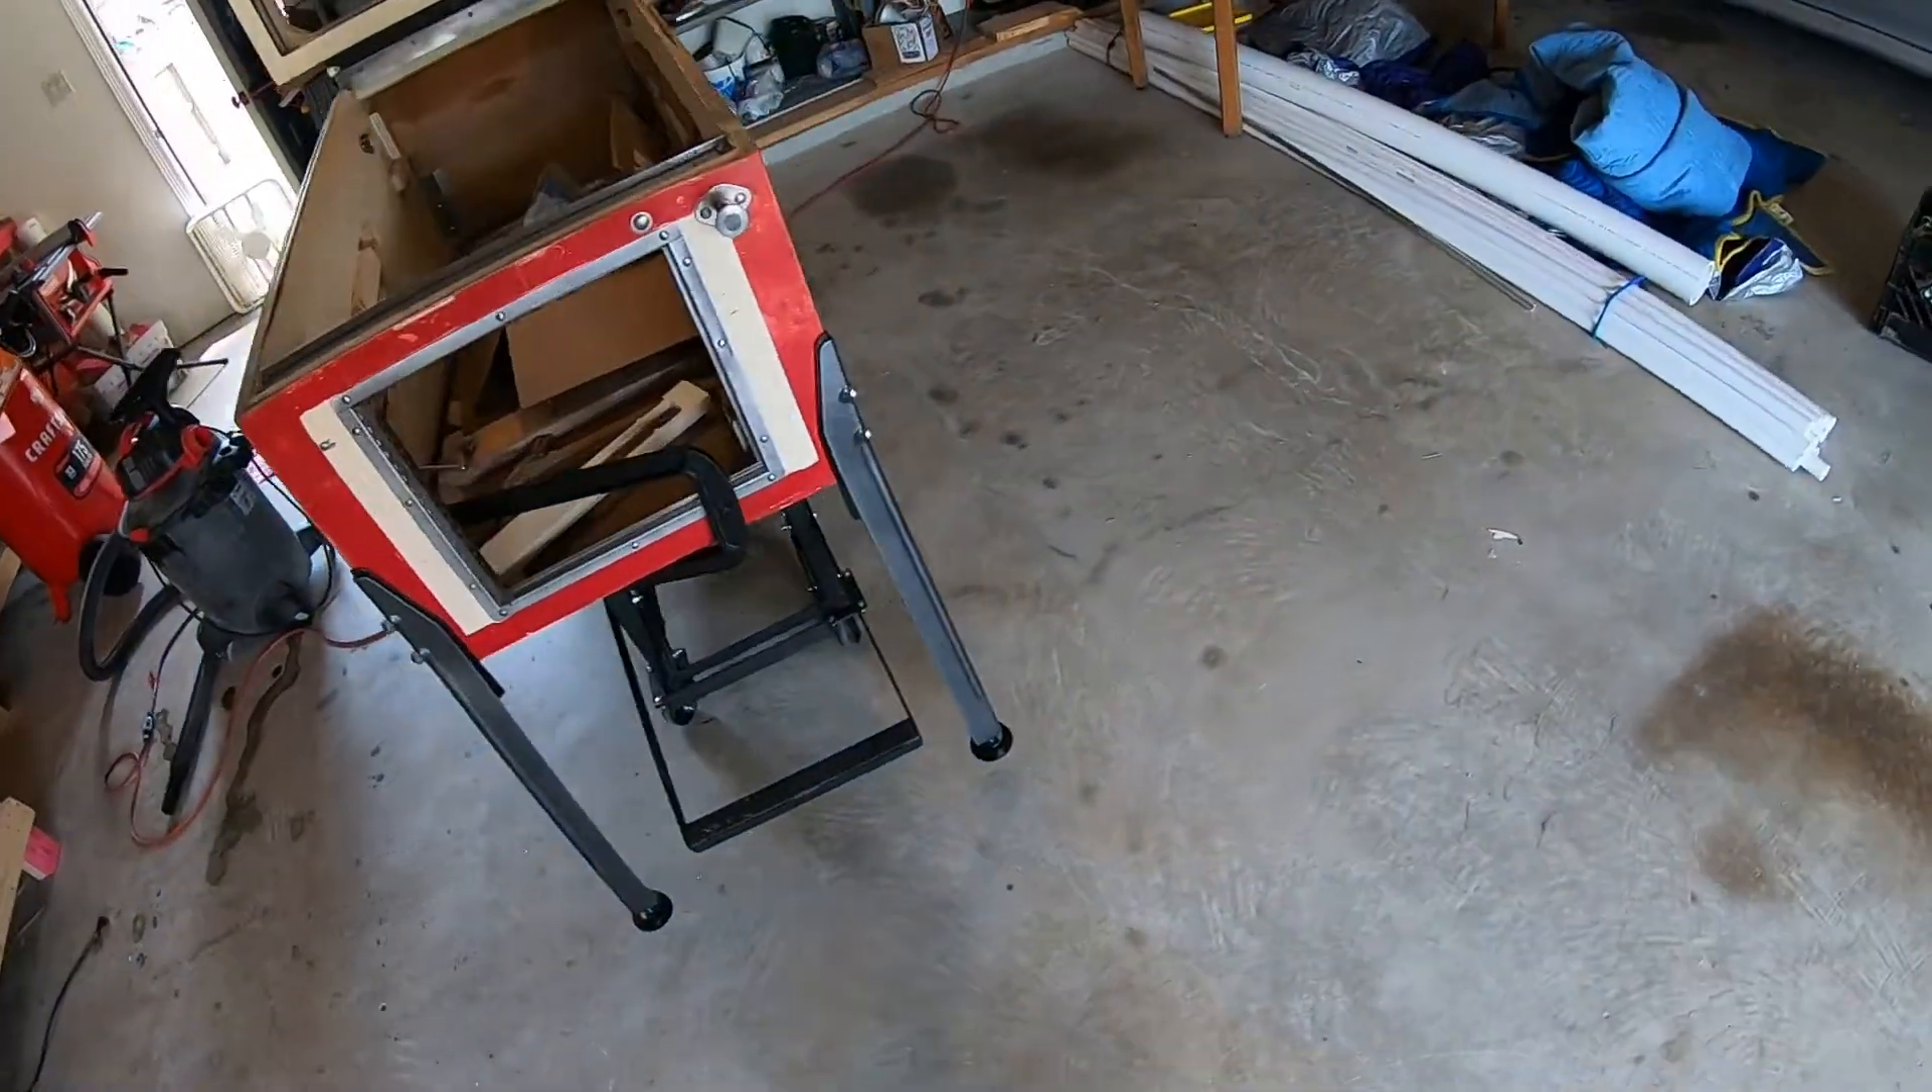We got the legs on starting to look like a real machine now.